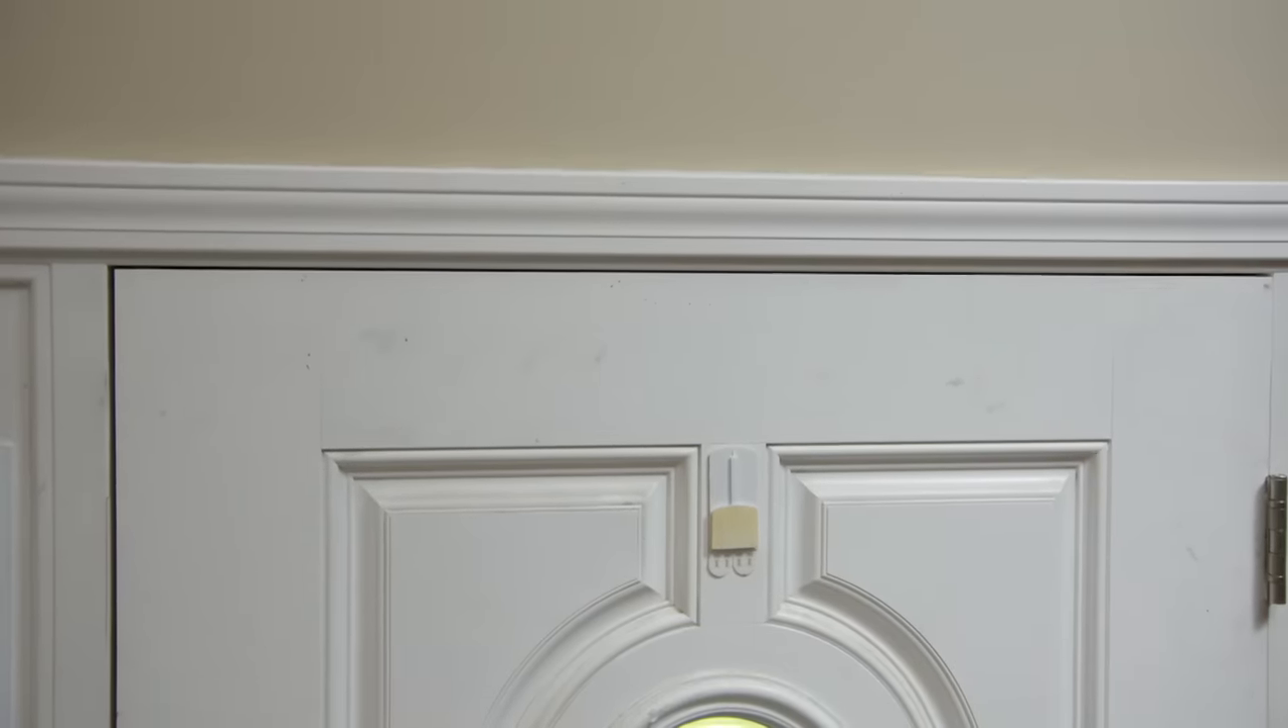All right, let's close the door and let's check the reveal around the sides, see how it looks. Looks pretty good across the top.